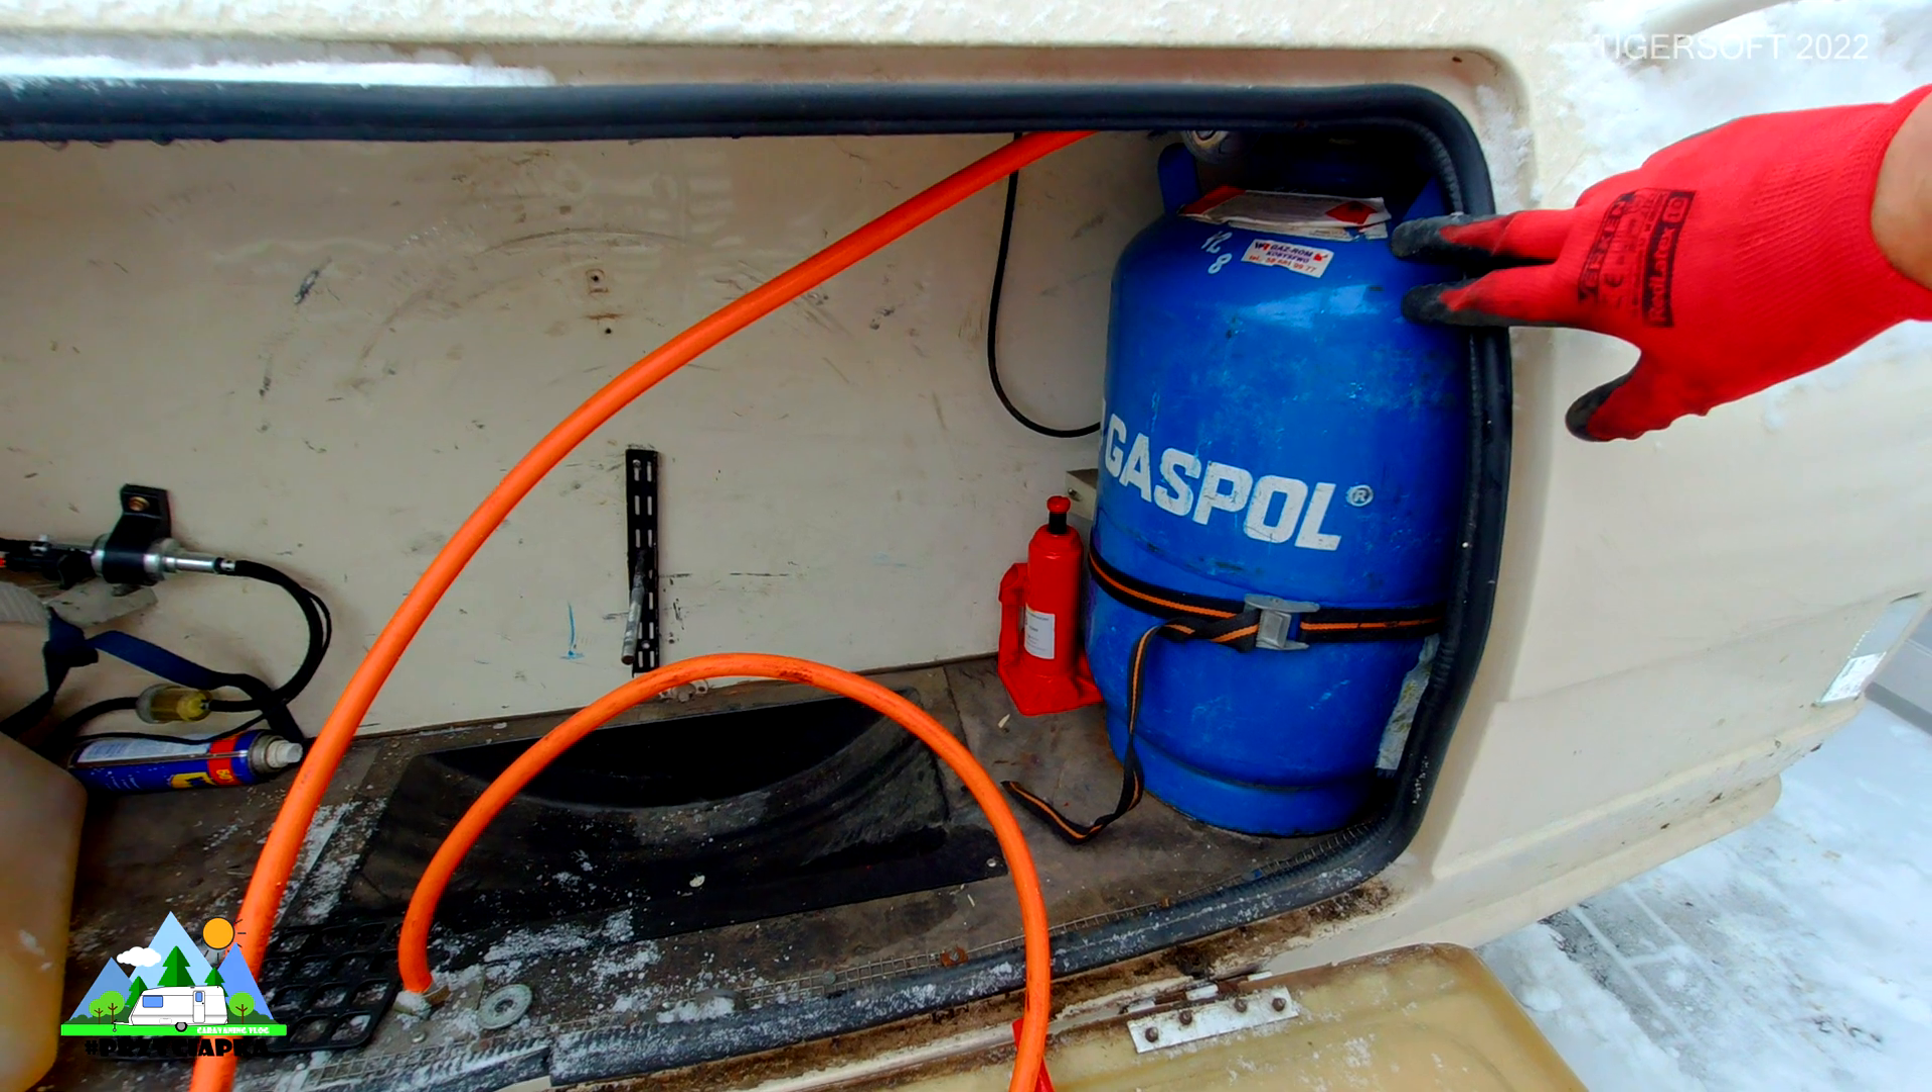Butla już zamontowana, w tej przyczepce jest to ciężko zrobić, dlatego muszę używać bezkołnierzowej.